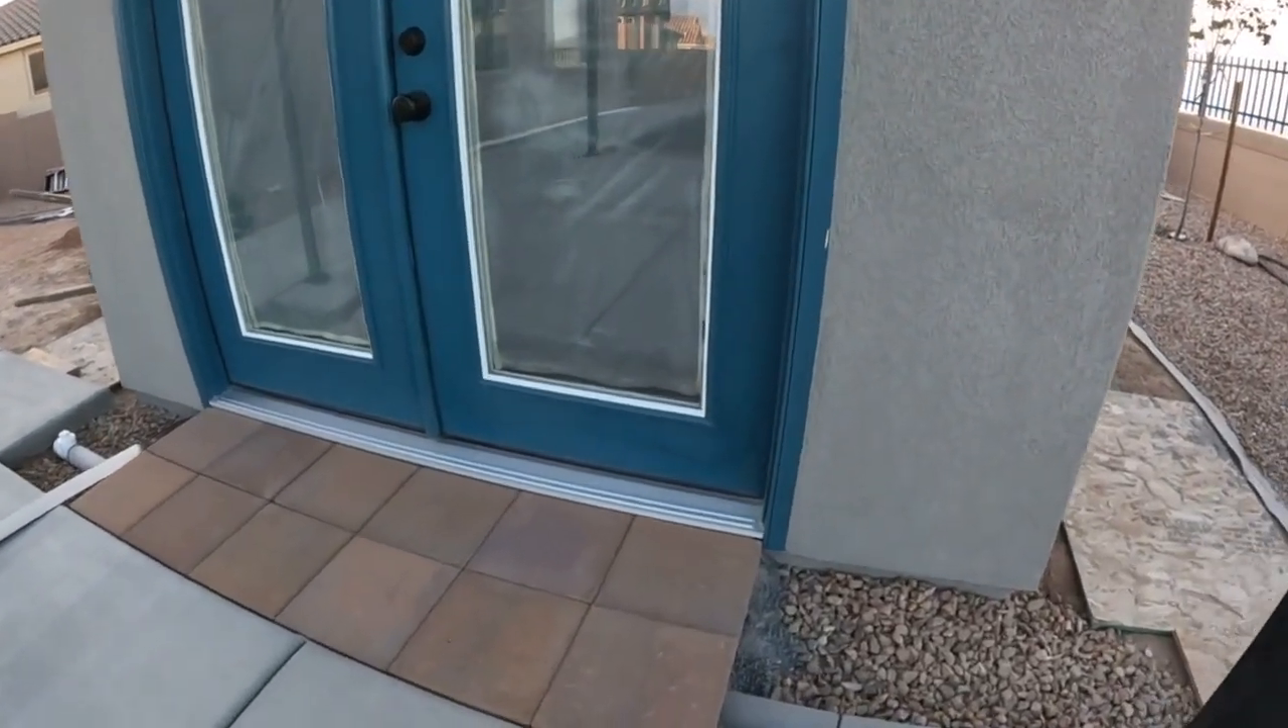The double doors have been paved we got those brick pavers in.